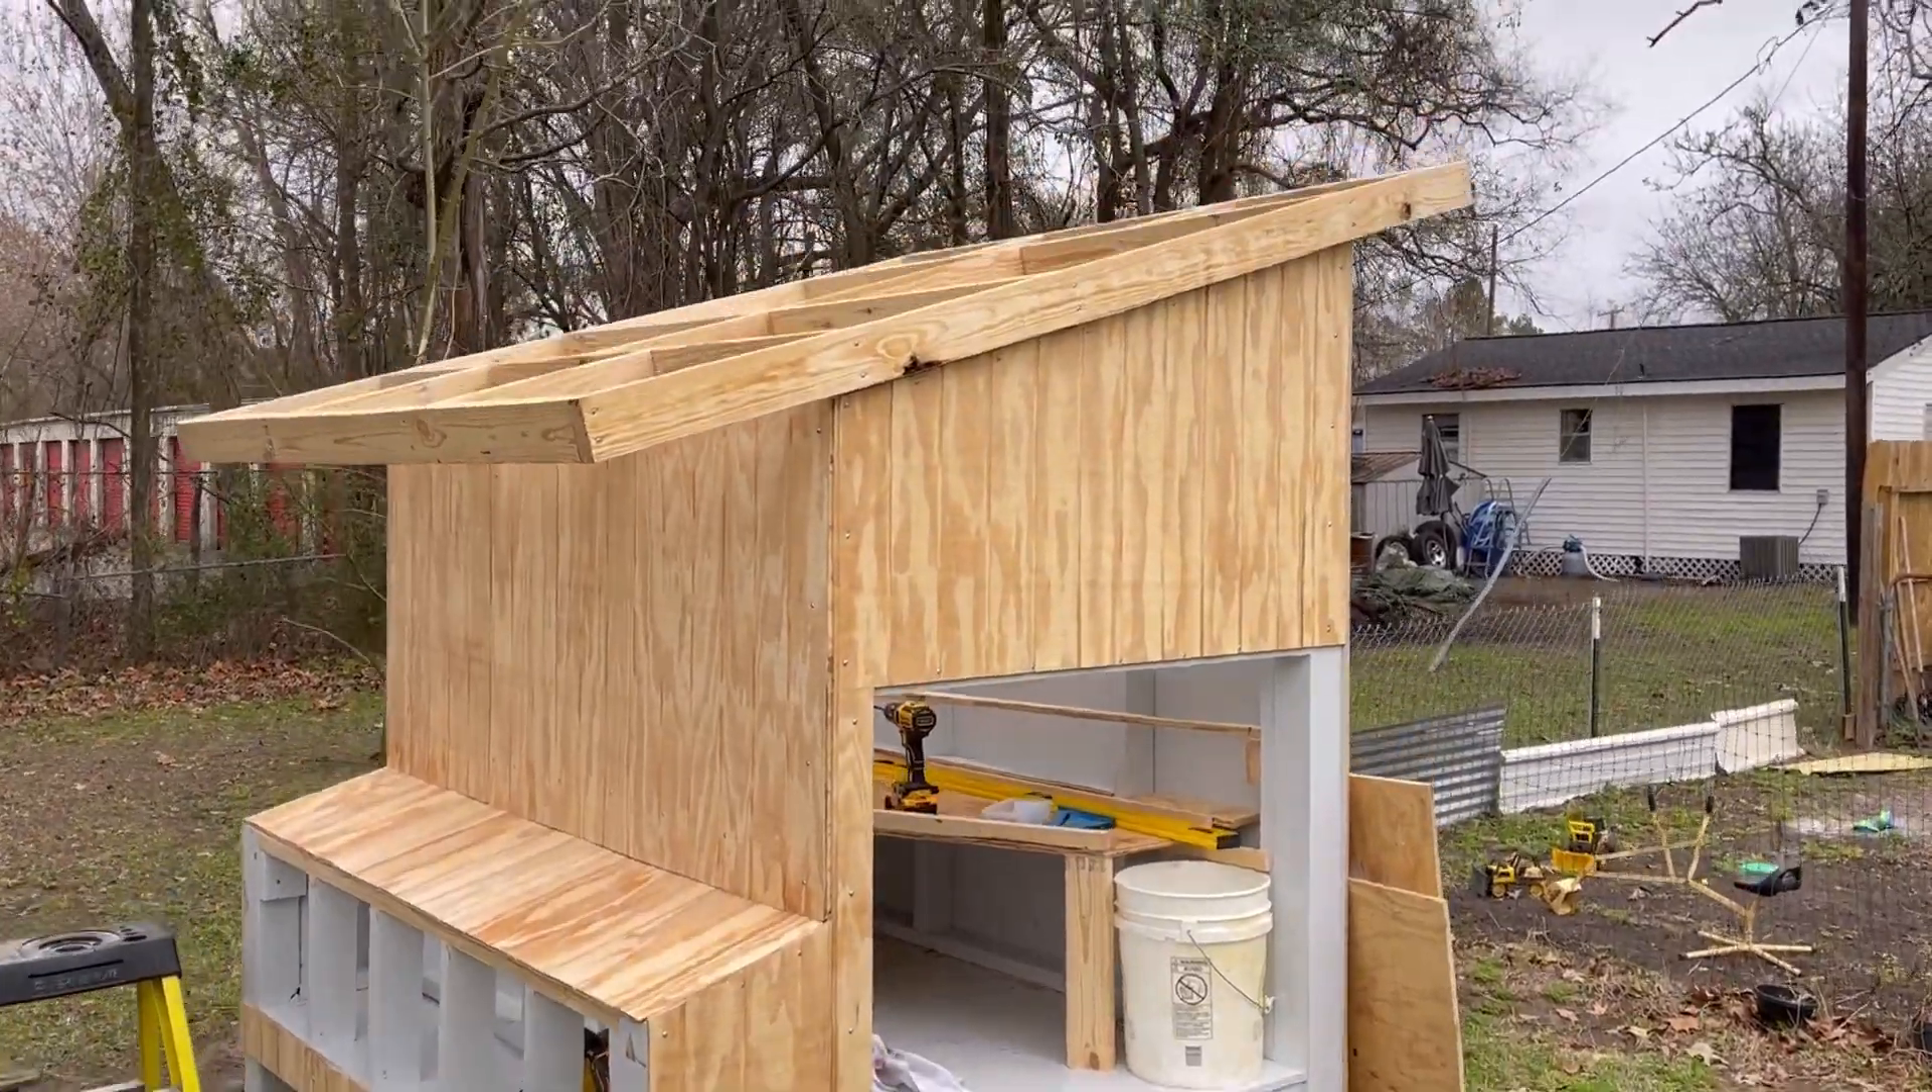We got the roof put up now you just got to get the metal panels.